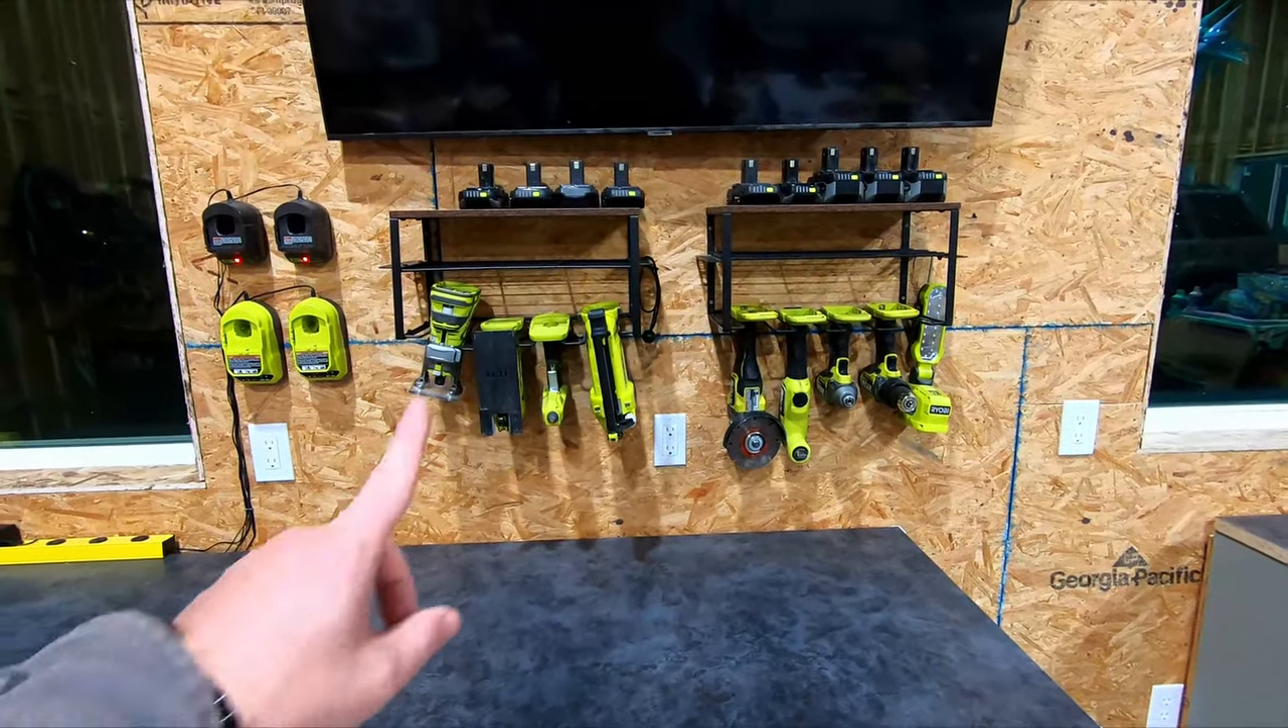Came through and finished my tool wall here added four chargers that i had for the ryobi system and then these two racks that i got off amazon.